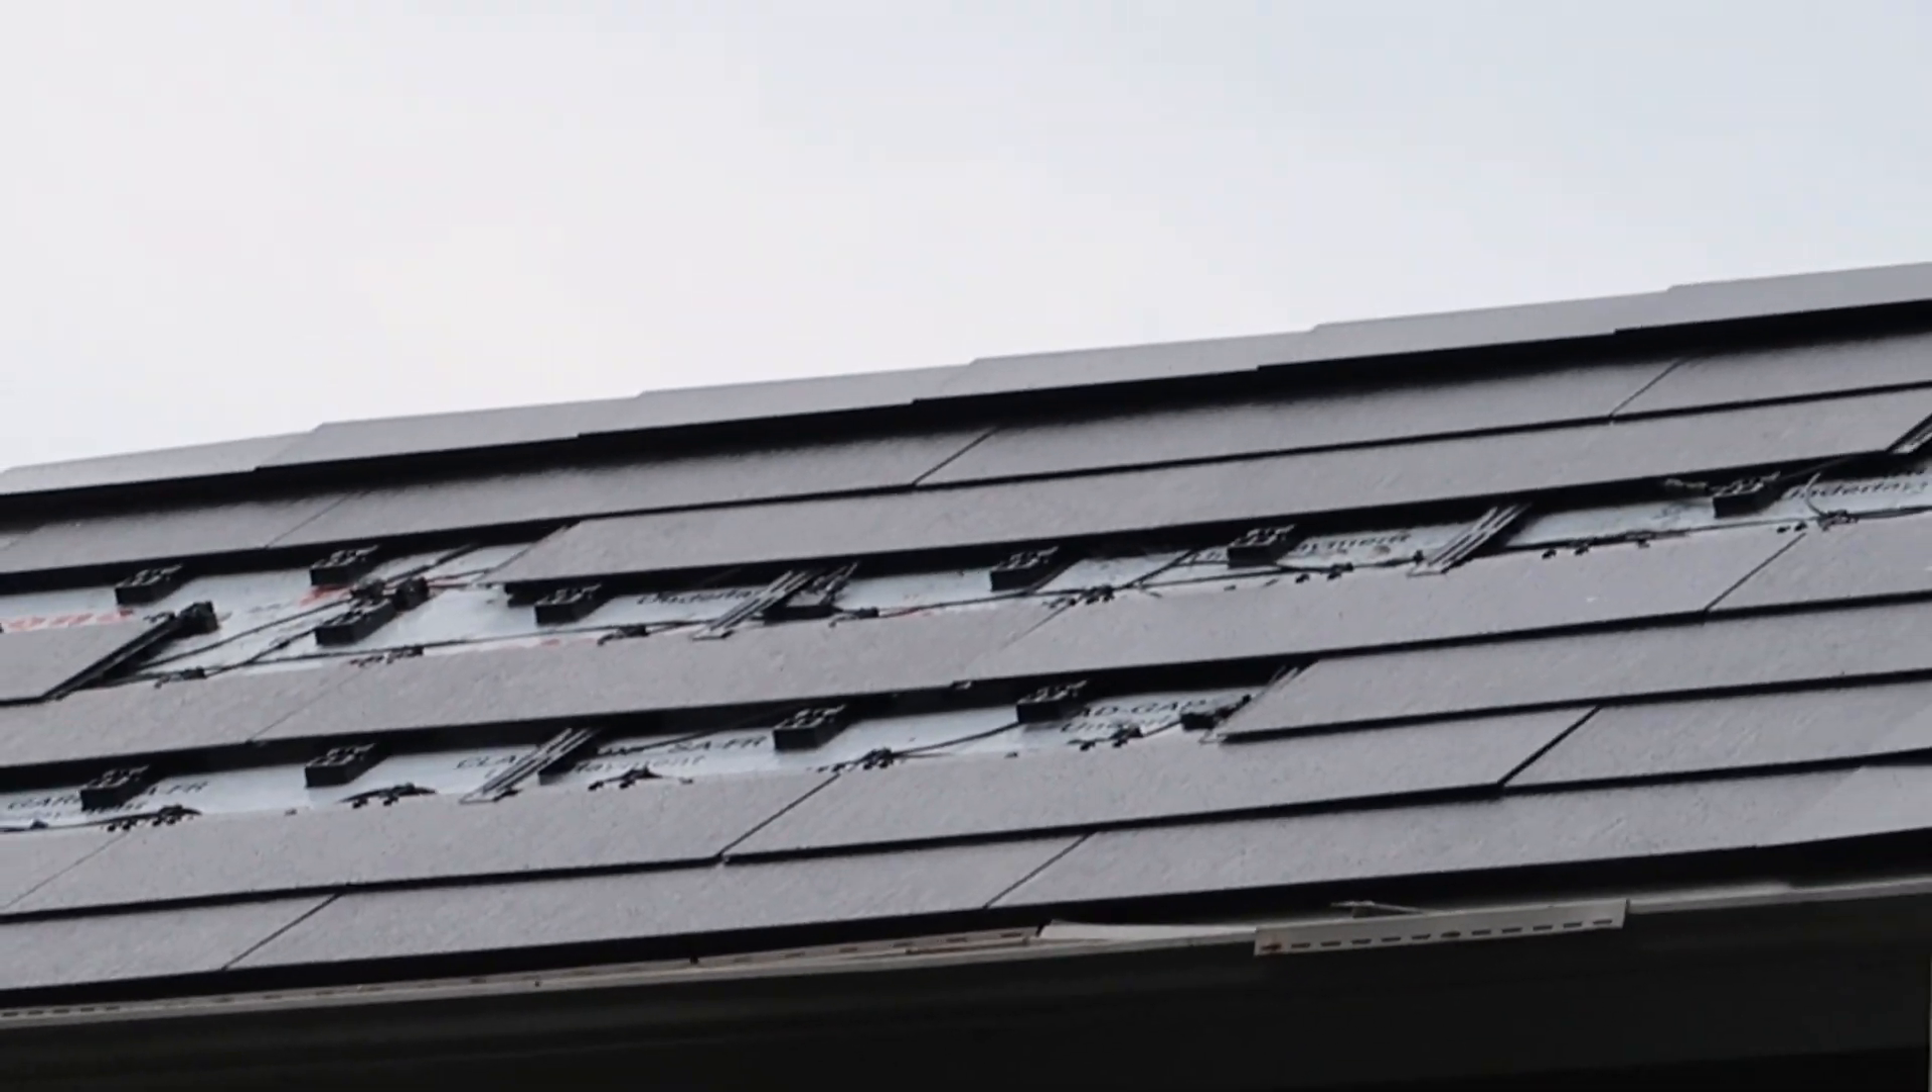So we're missing, uh, one, two, three, four, five, six, seven, eight, nine, about ten, about ten, uh, PV tiles or Tesla solar tiles.